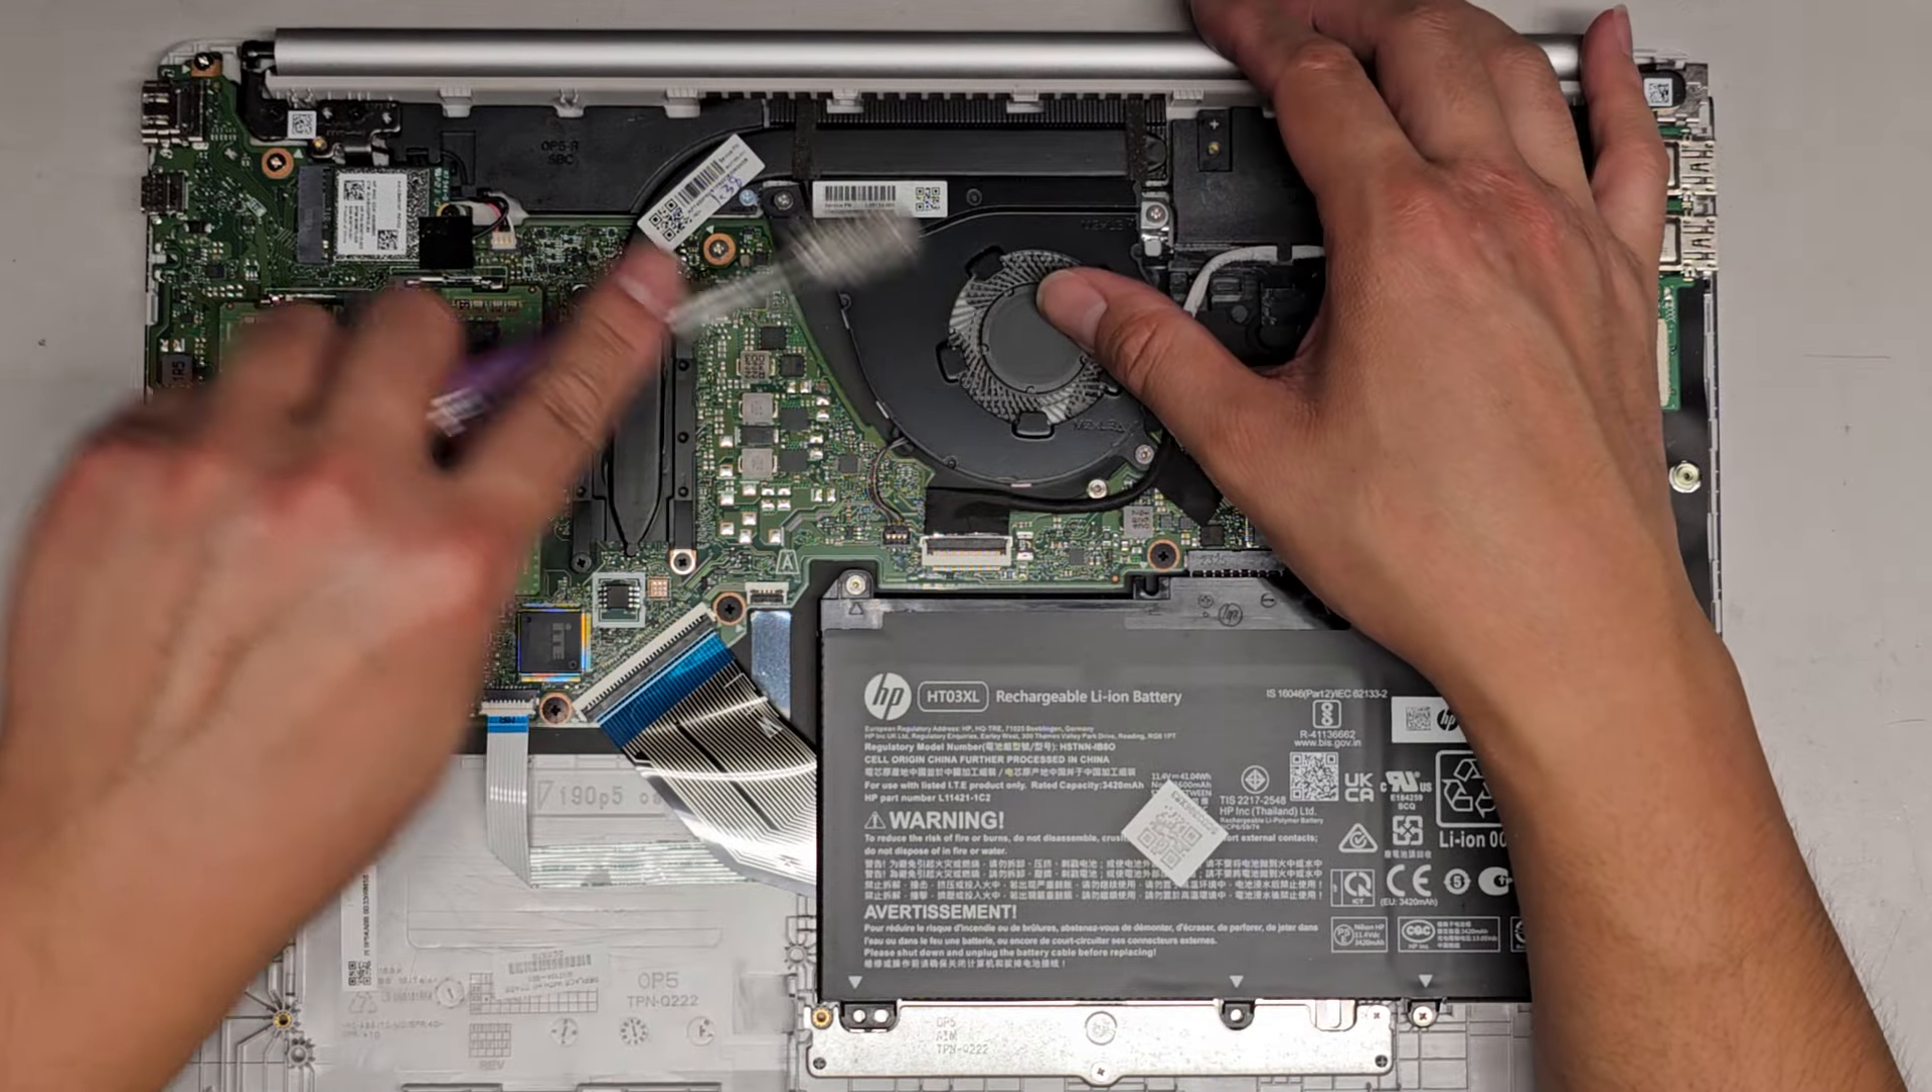All right, so now we got the bottom cover off.